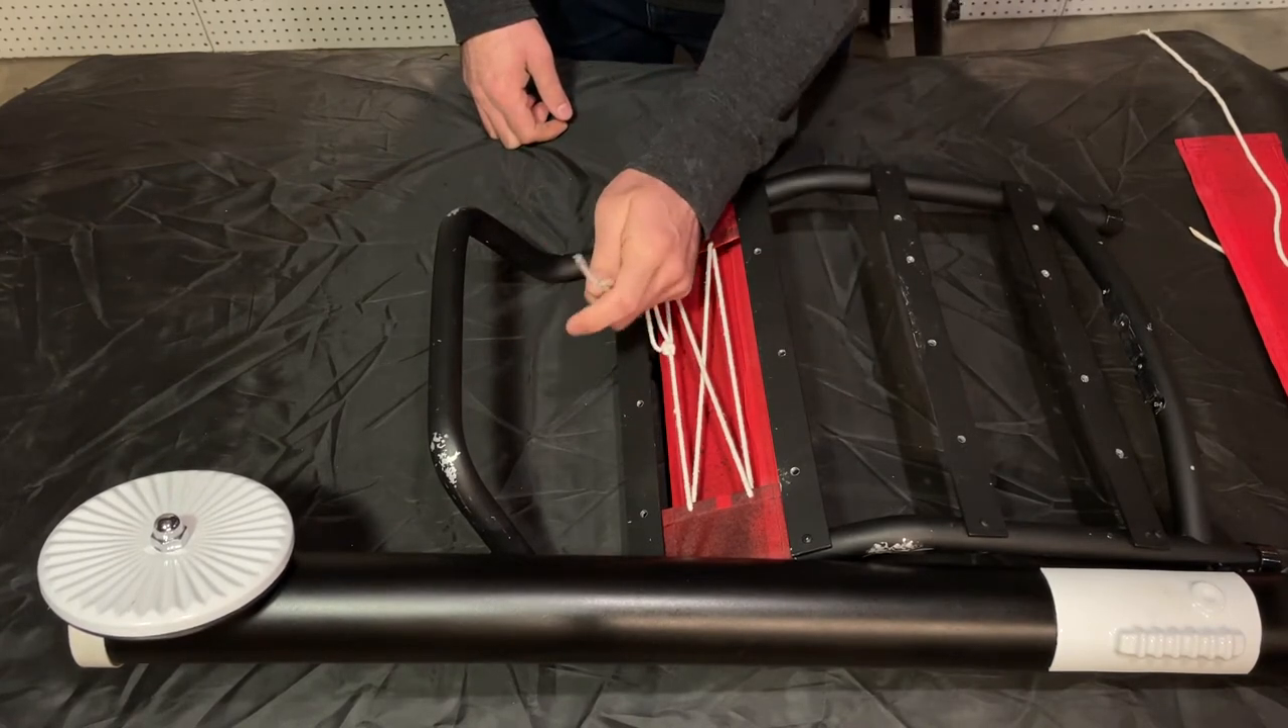This strap is attached with some white shoelaces which is also accurate from the film.